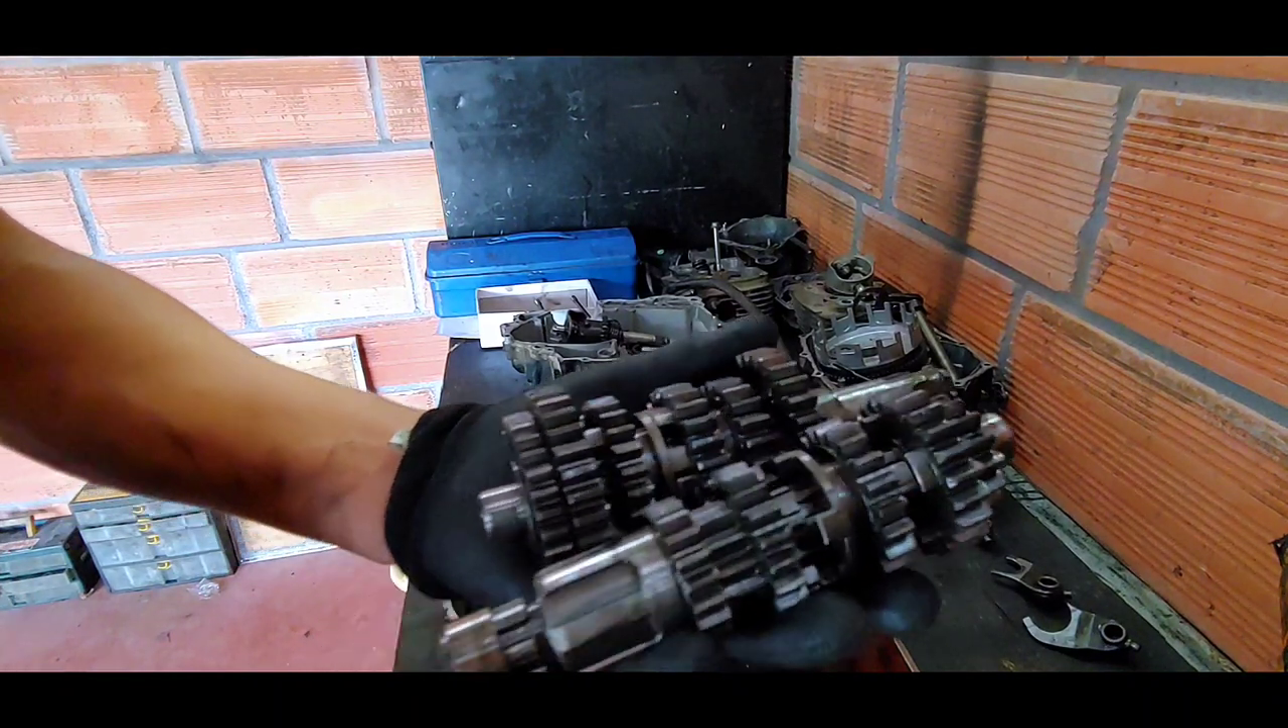Ahí tenemos La caja de cambios Armada.